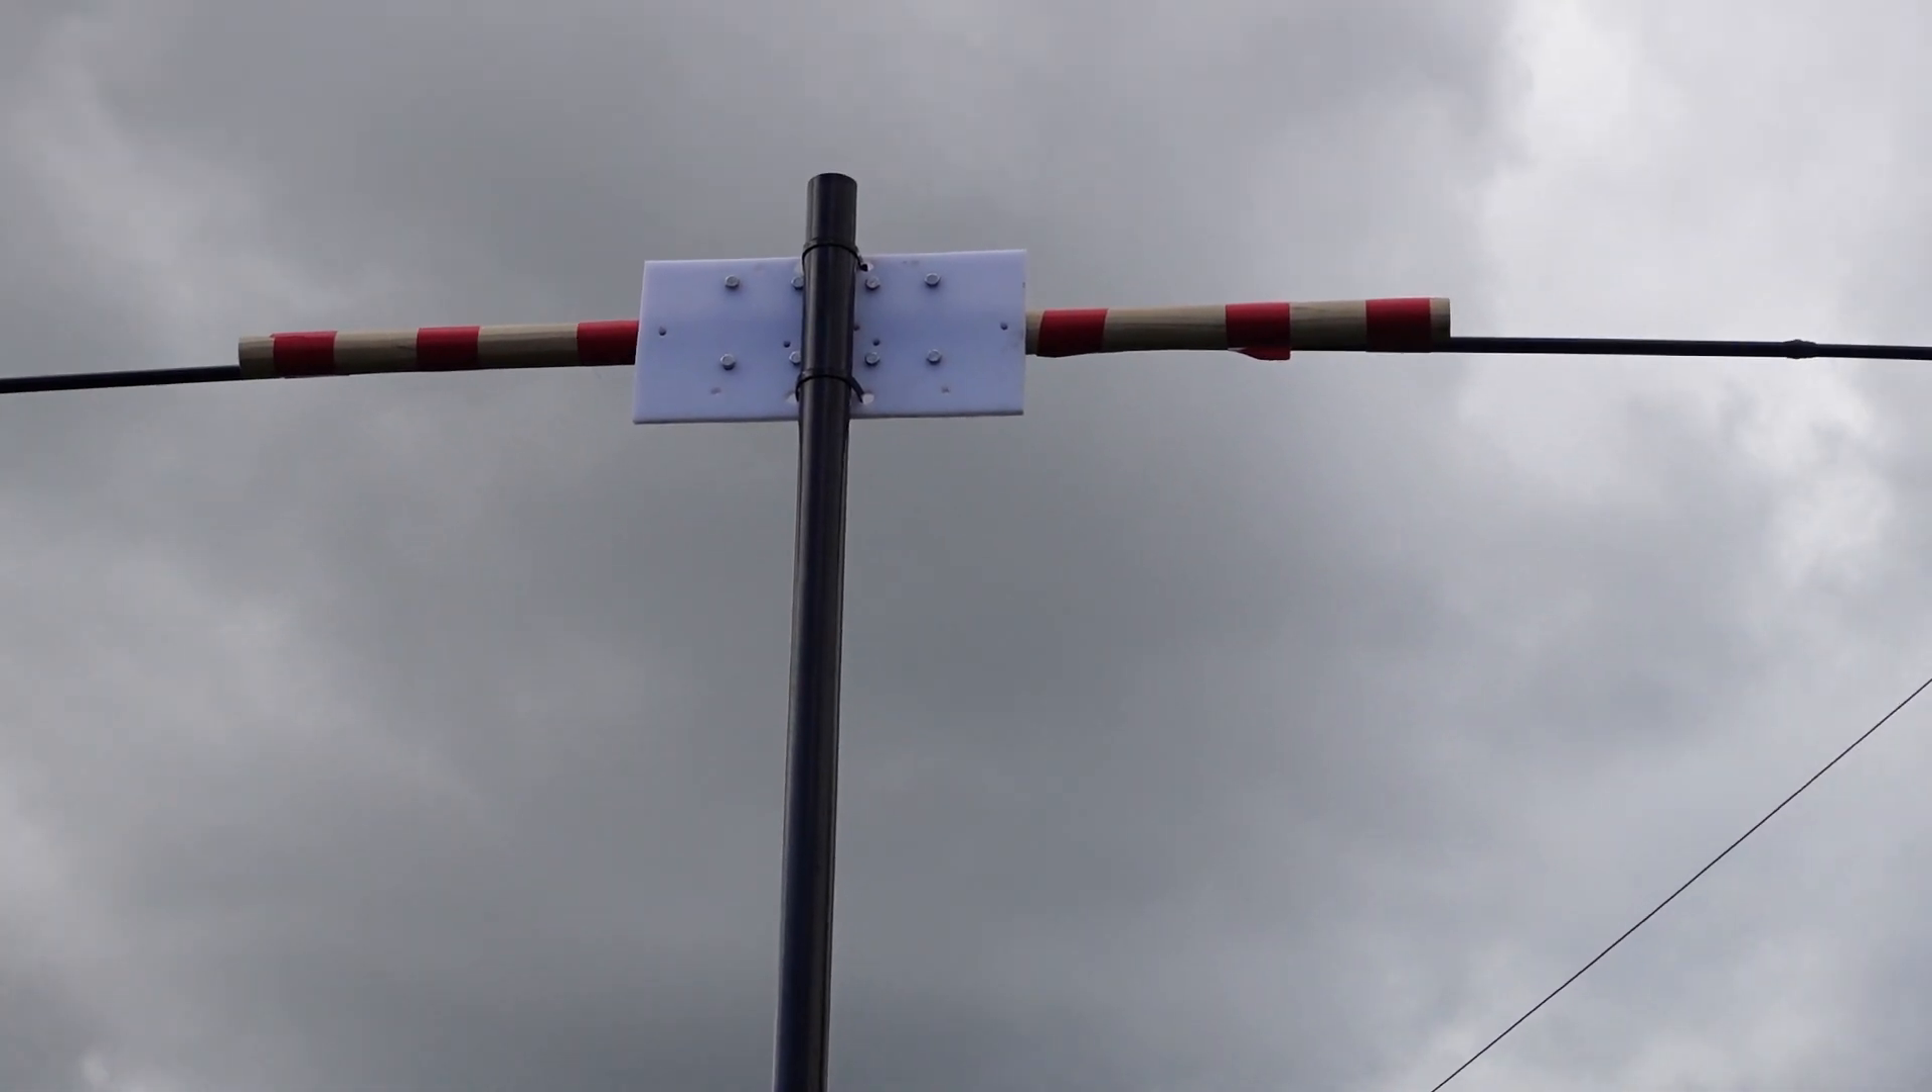And I've mounted a couple of dowels on that just to give it a bit of stability and then connected the two DX Commander Expedition centrepieces.